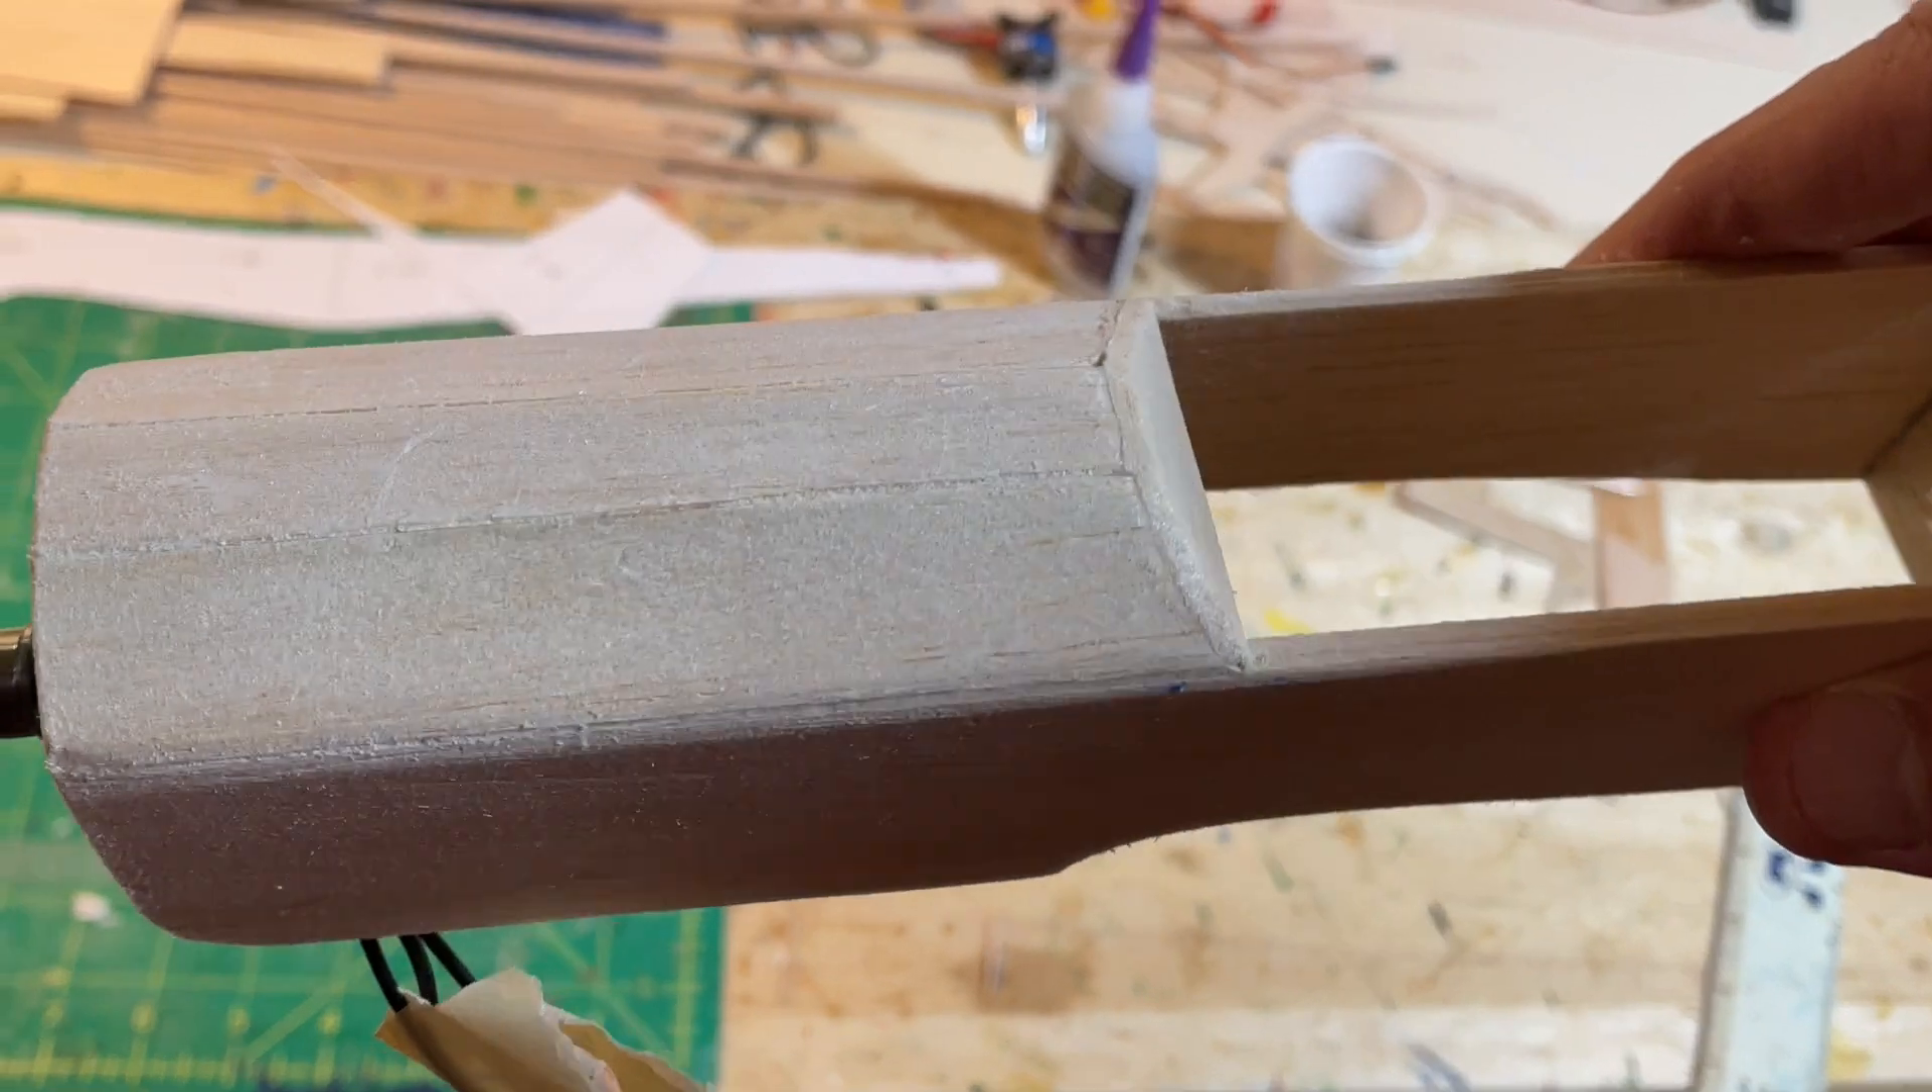The top covering of the fuselage is in place here.